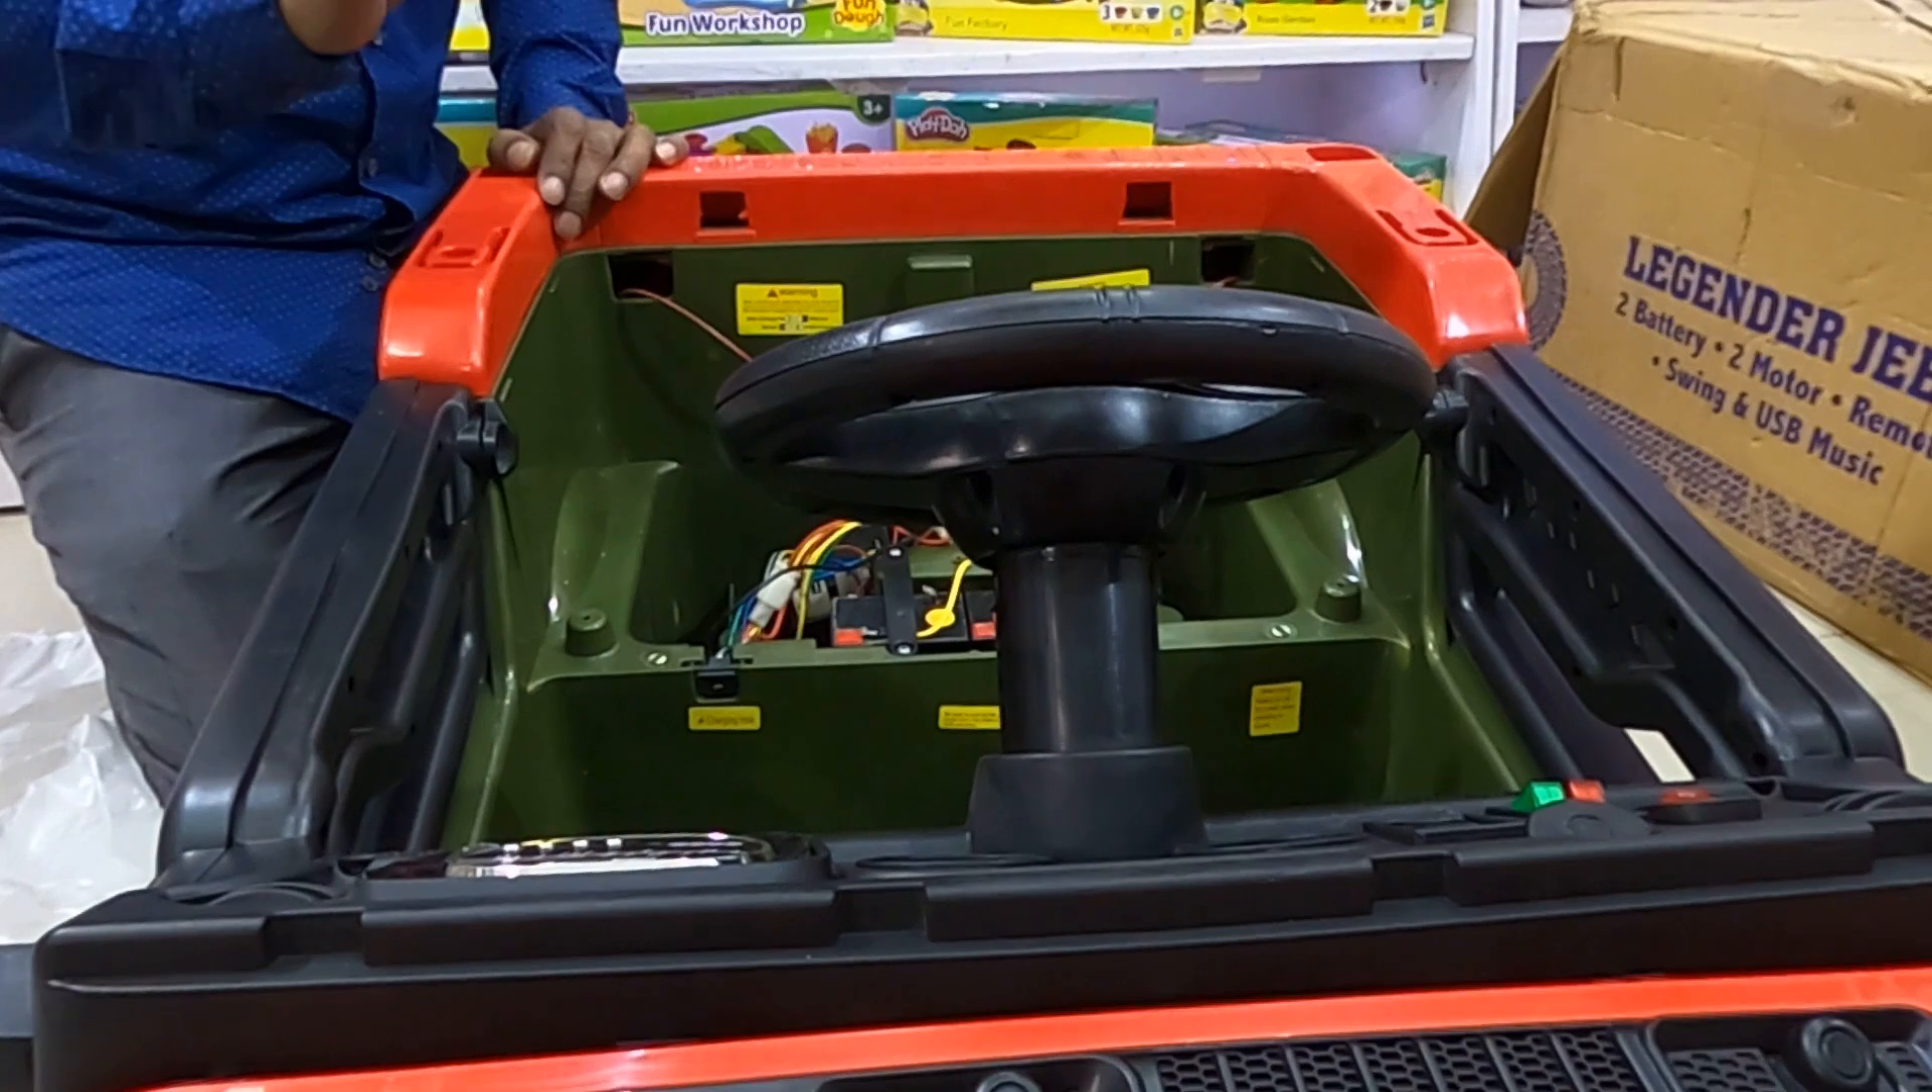आपने देख लिए मैंने स्टेरिंग फिटिंग कर दिया हूं।